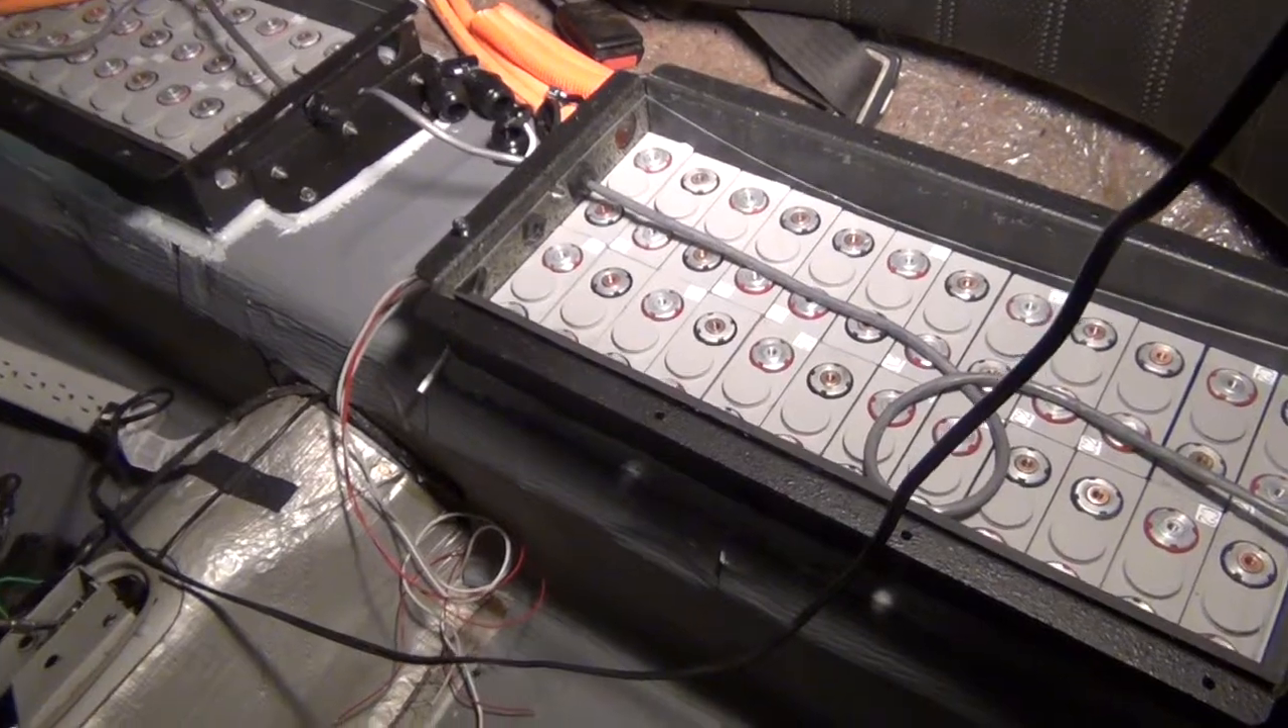Here are the rear seat boxes that have all the batteries now in them.